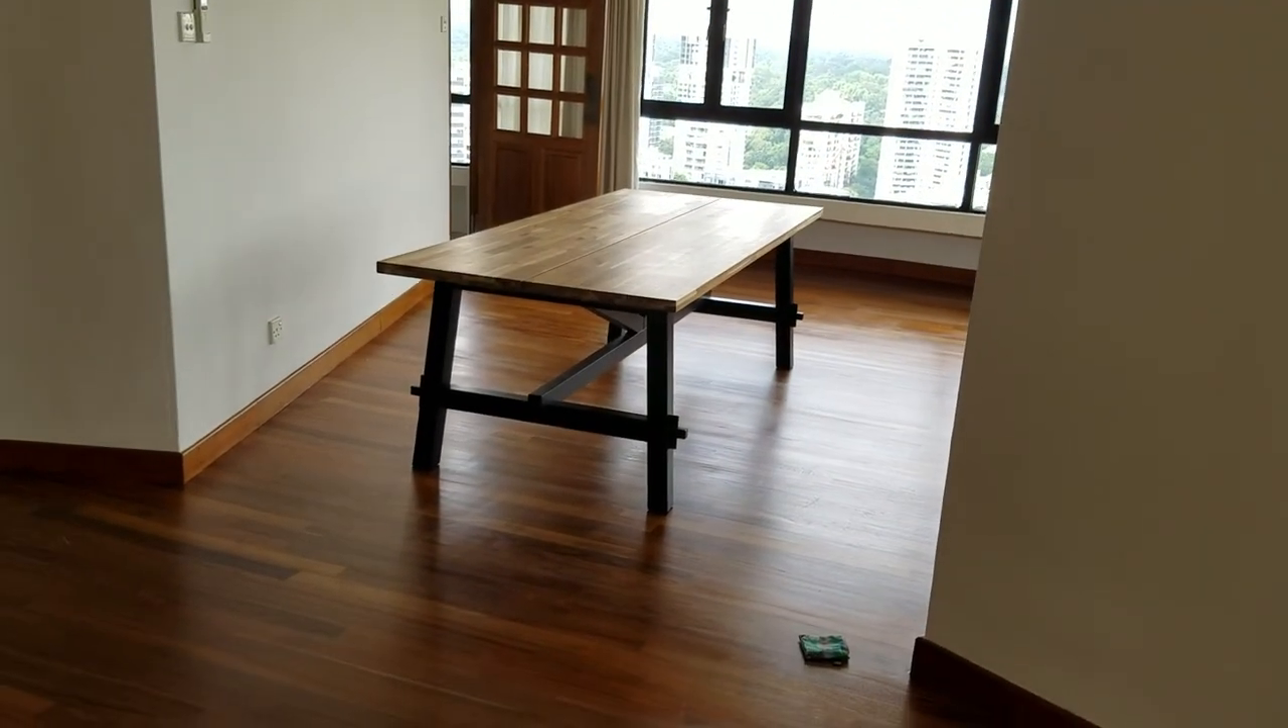We now have a table.